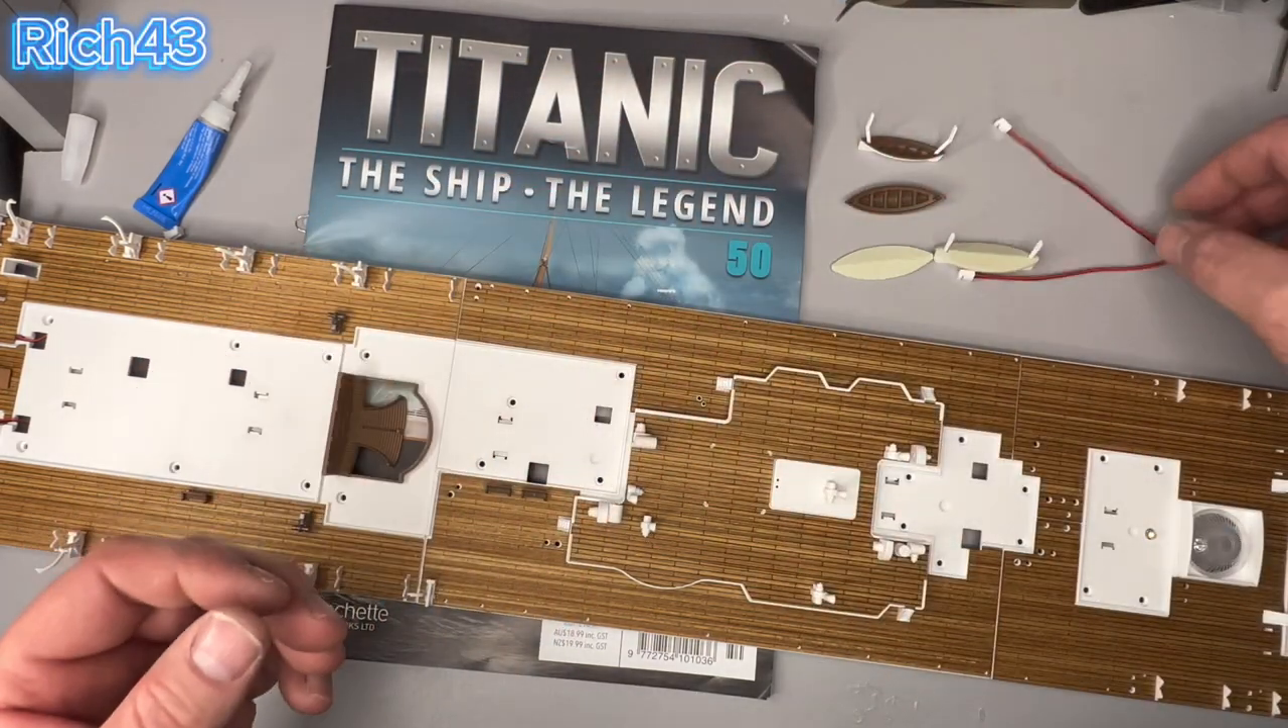We've got the led wire we haven't used as yet.